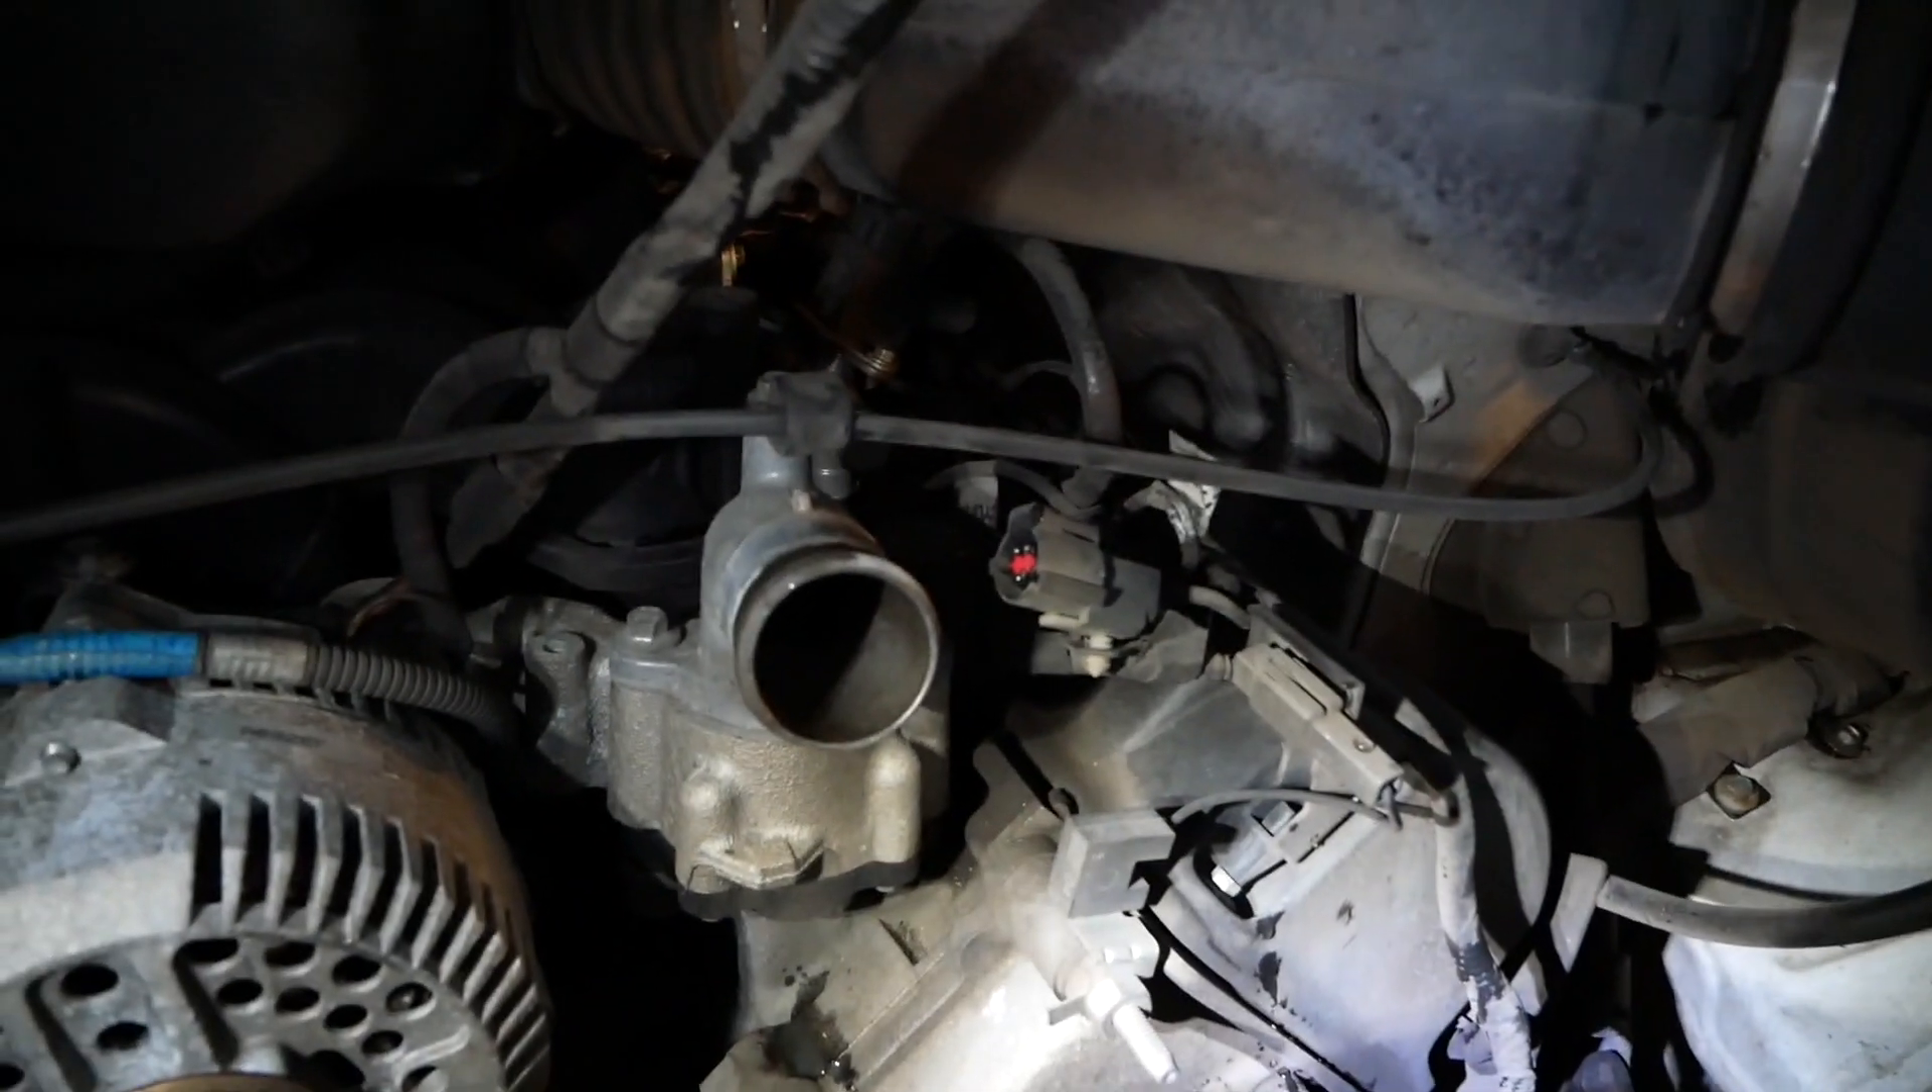Okay, with some effort, I was able to get the radiator hose off there.